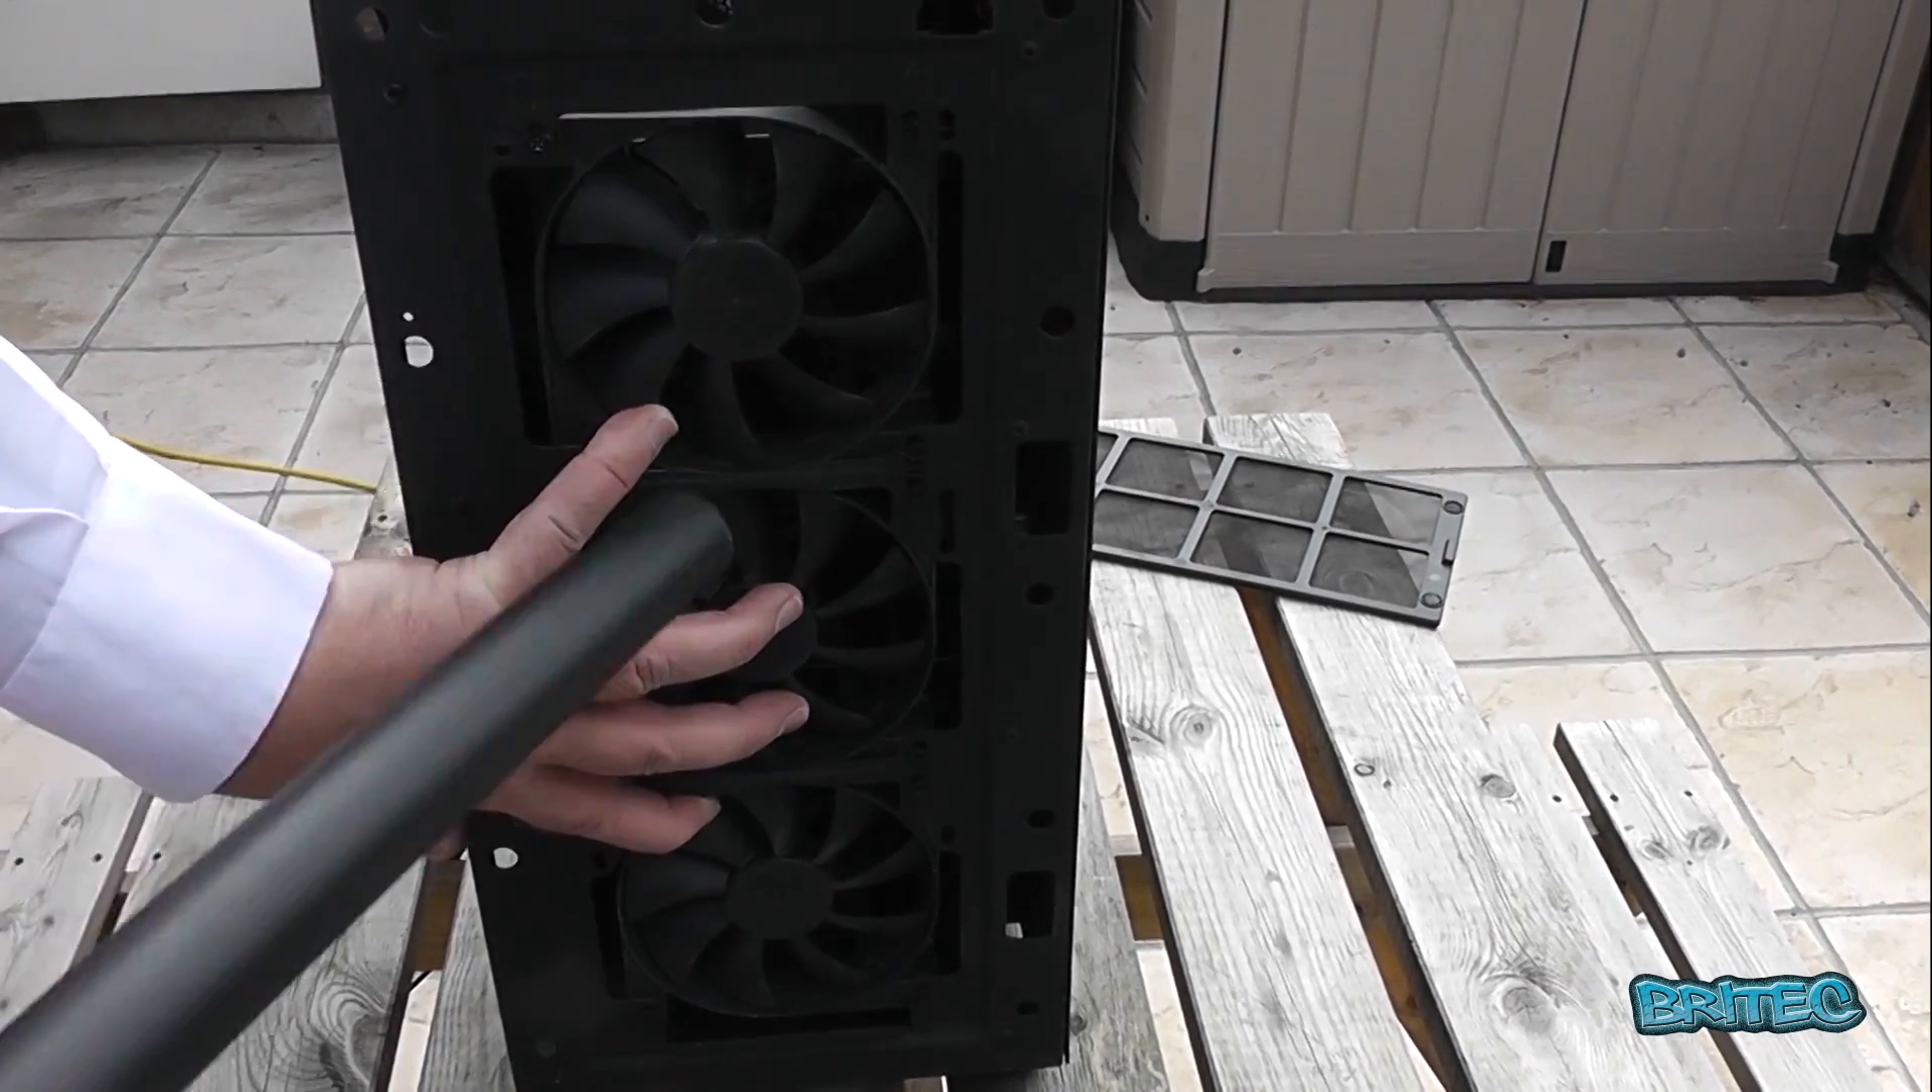I've pulled the filter off the front now I'm just going to give these fans a quick blowout and also underneath there's a filter area where the power supply is and I'm just gonna put some air through there.